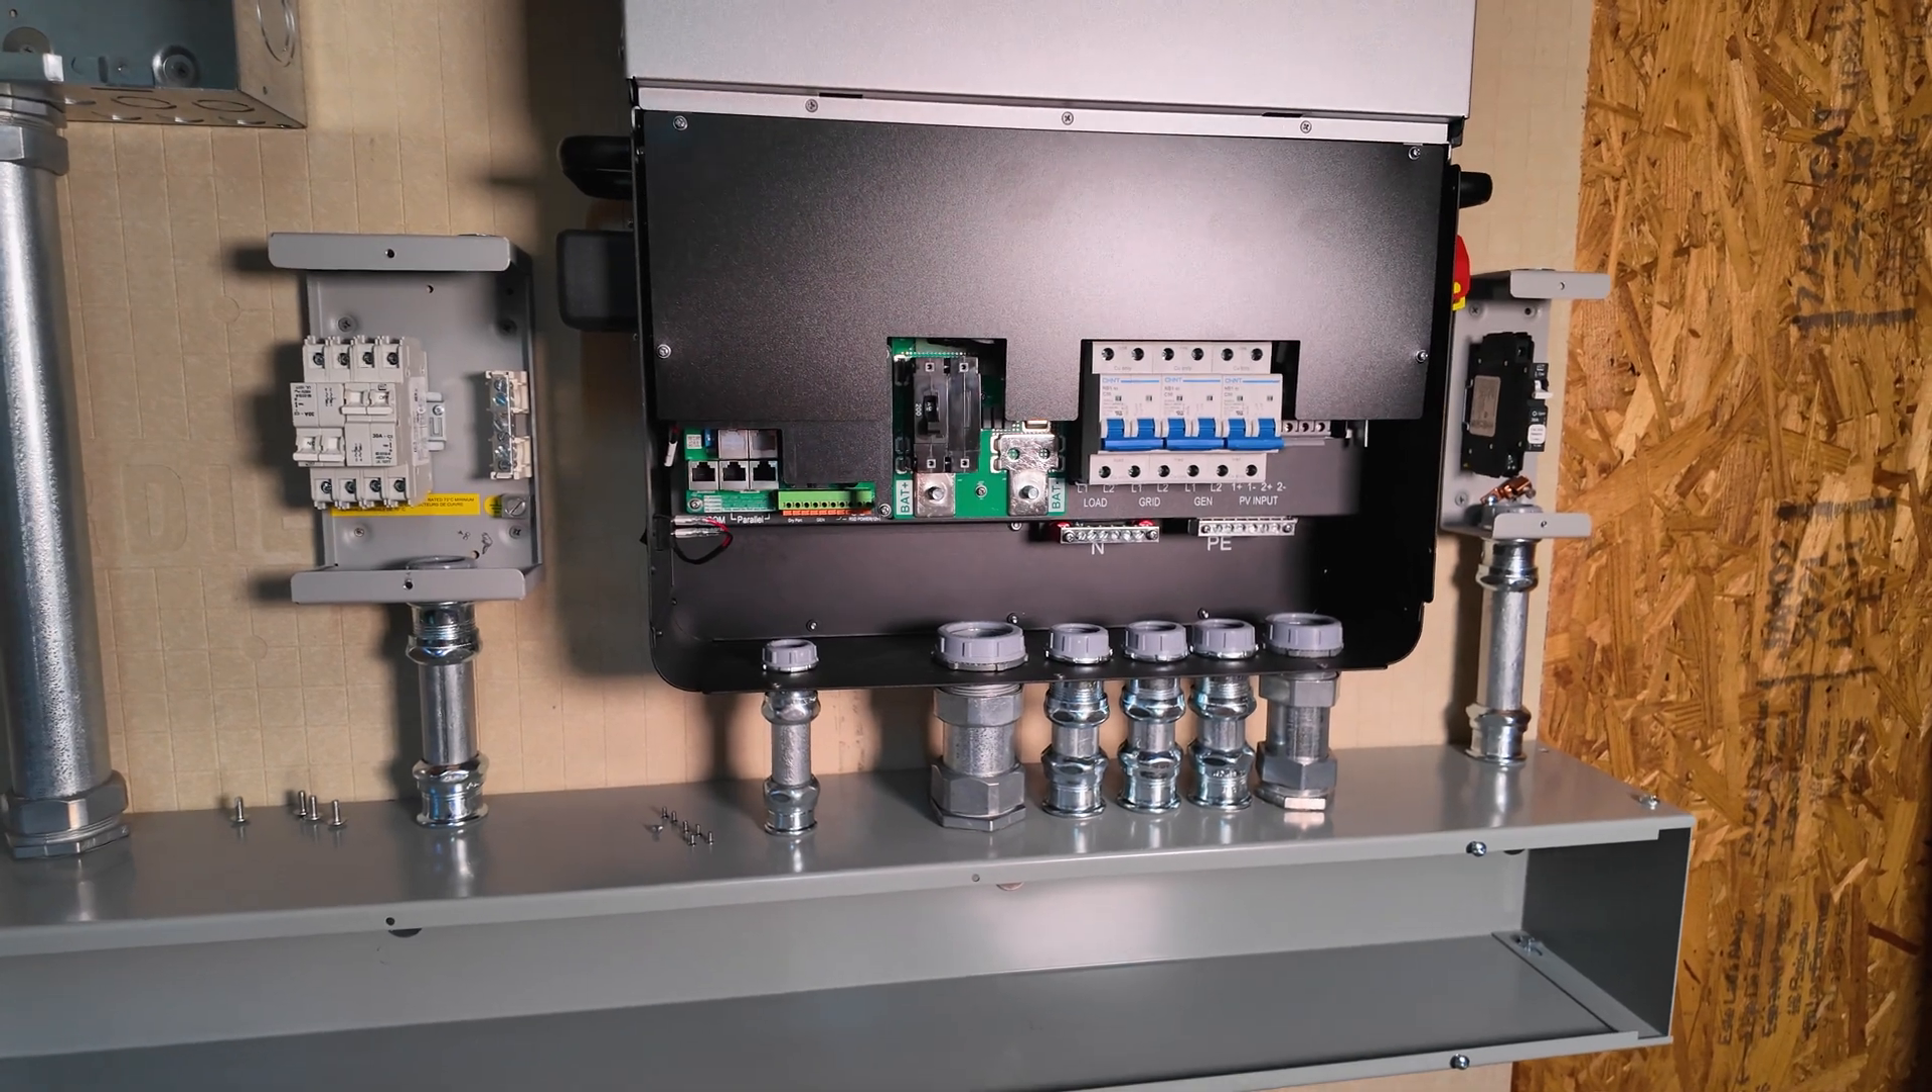You know, my pipes are straight, all the holes worked, the pipes, the fittings, they all lined up with each other and there were really no issues.